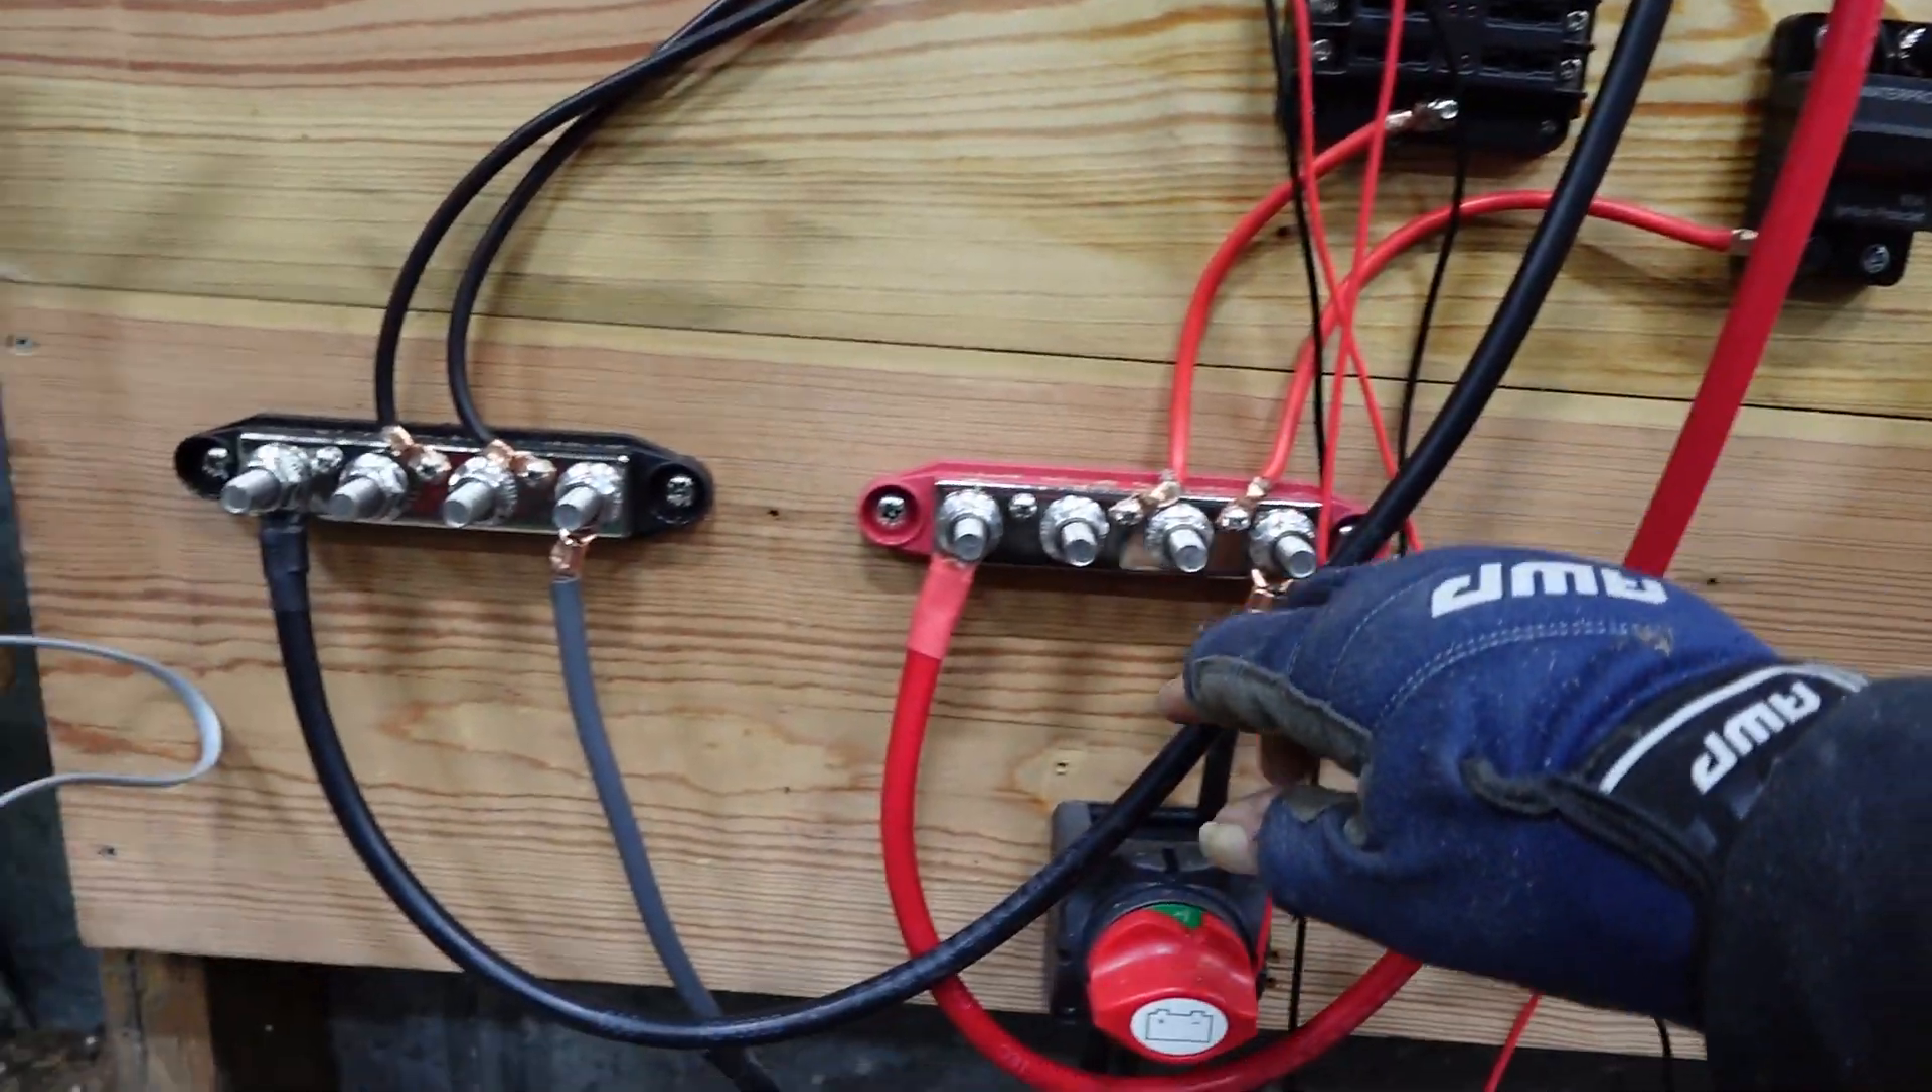I don't have my covers put on yet, but there's a positive and then I got my negative already hooked up.